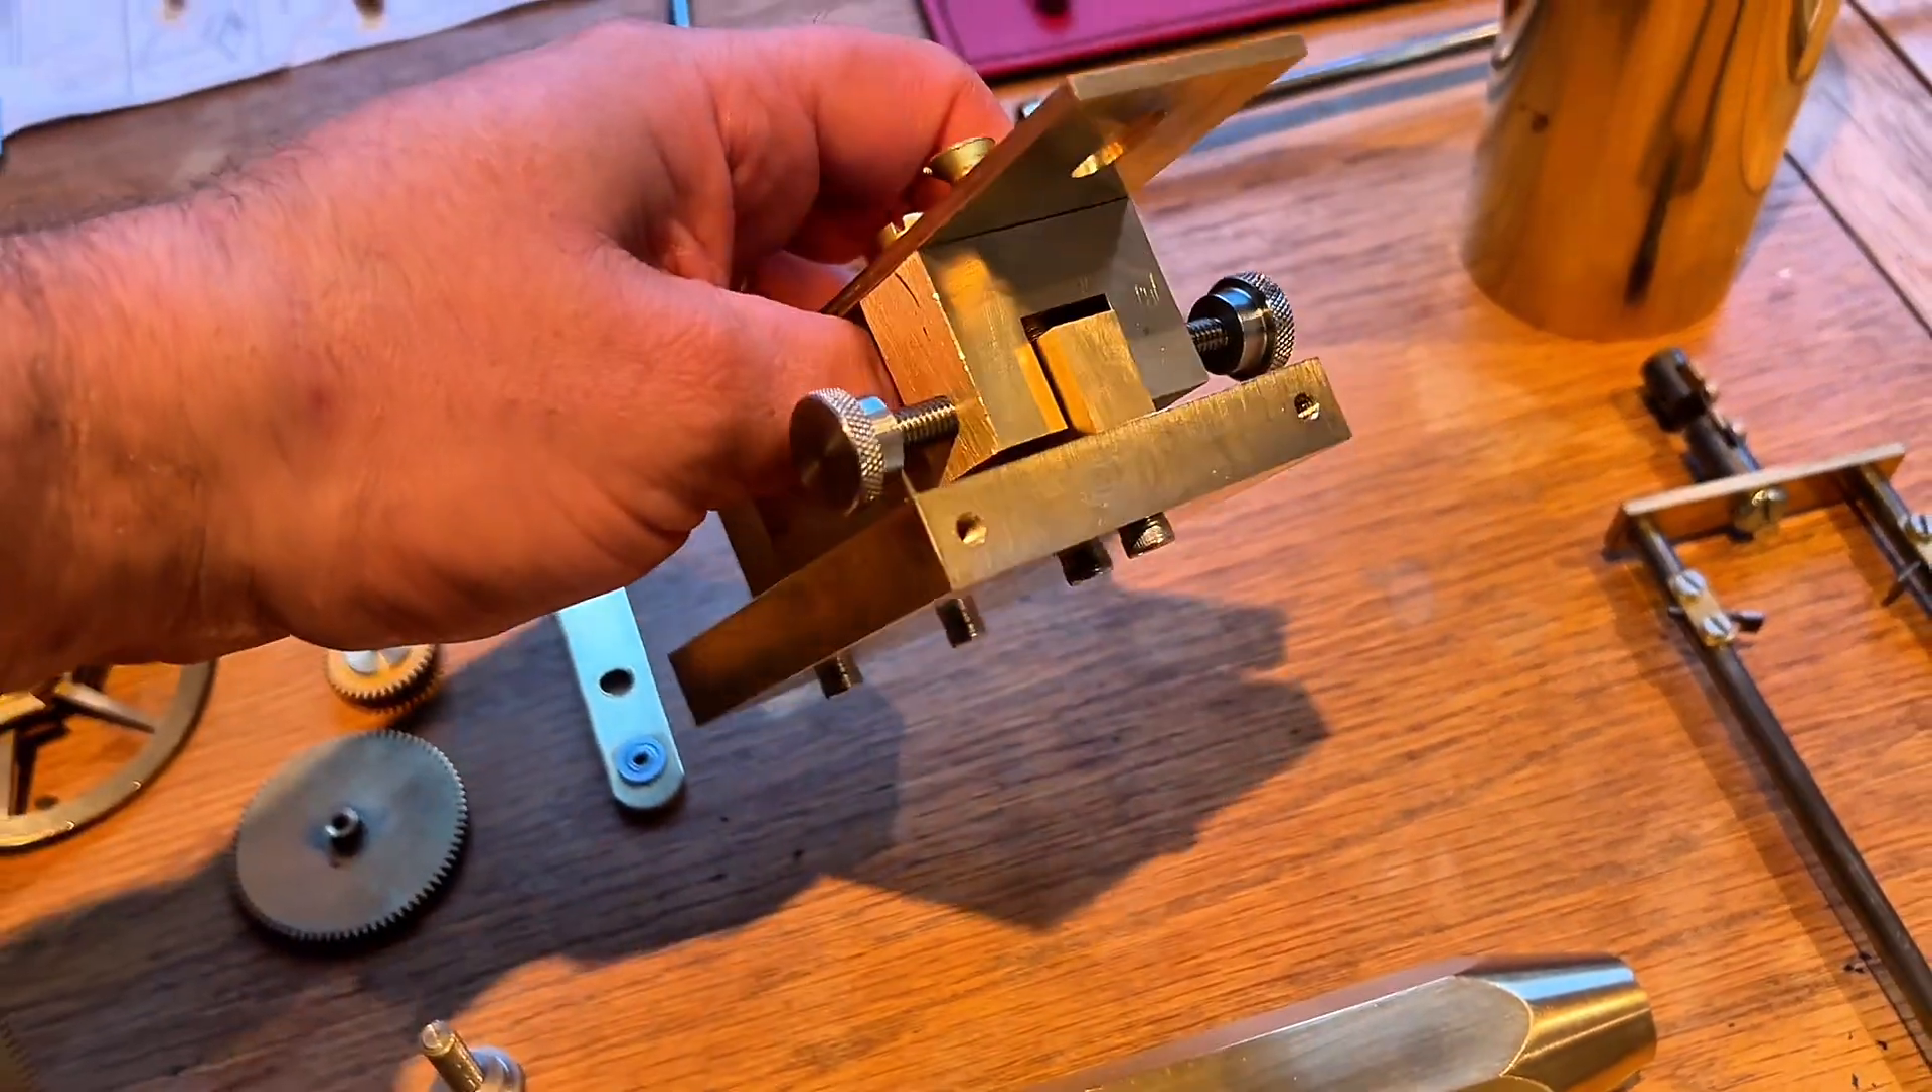Um the one part that i've also already mounted and put together is the top section.